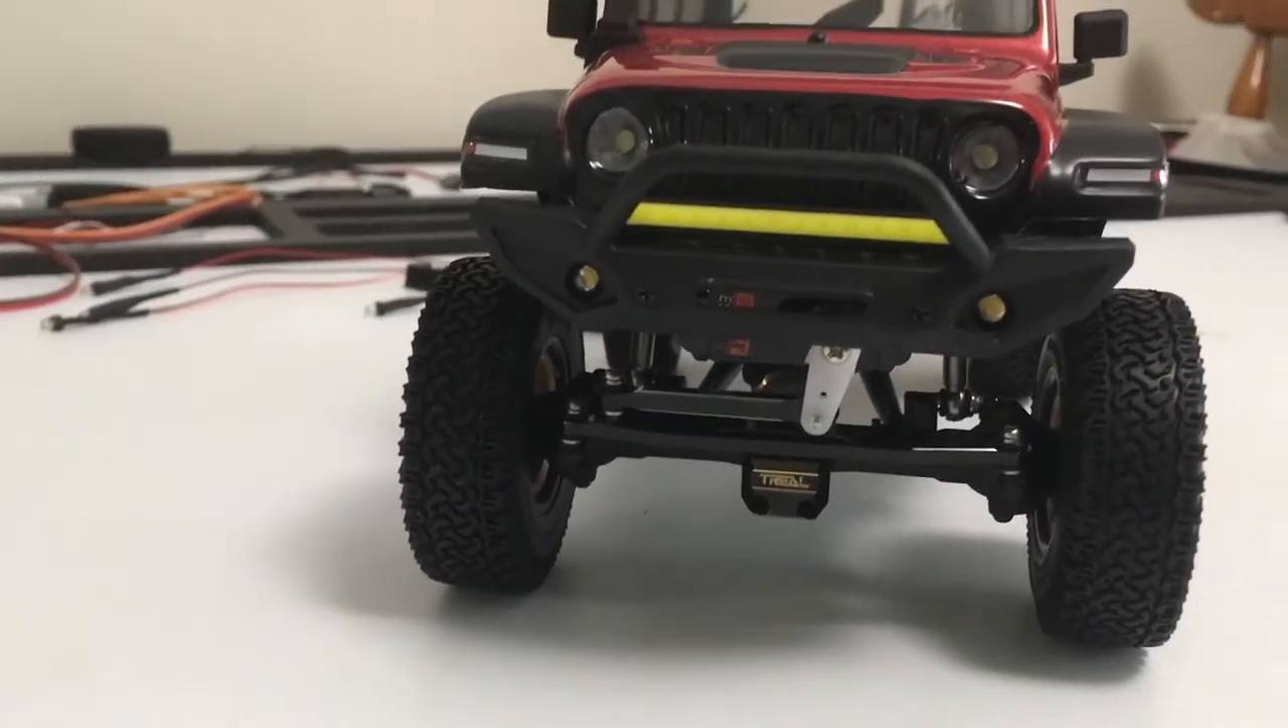I got the front headlights in, the light bar, the bucket lights, and the bumper.